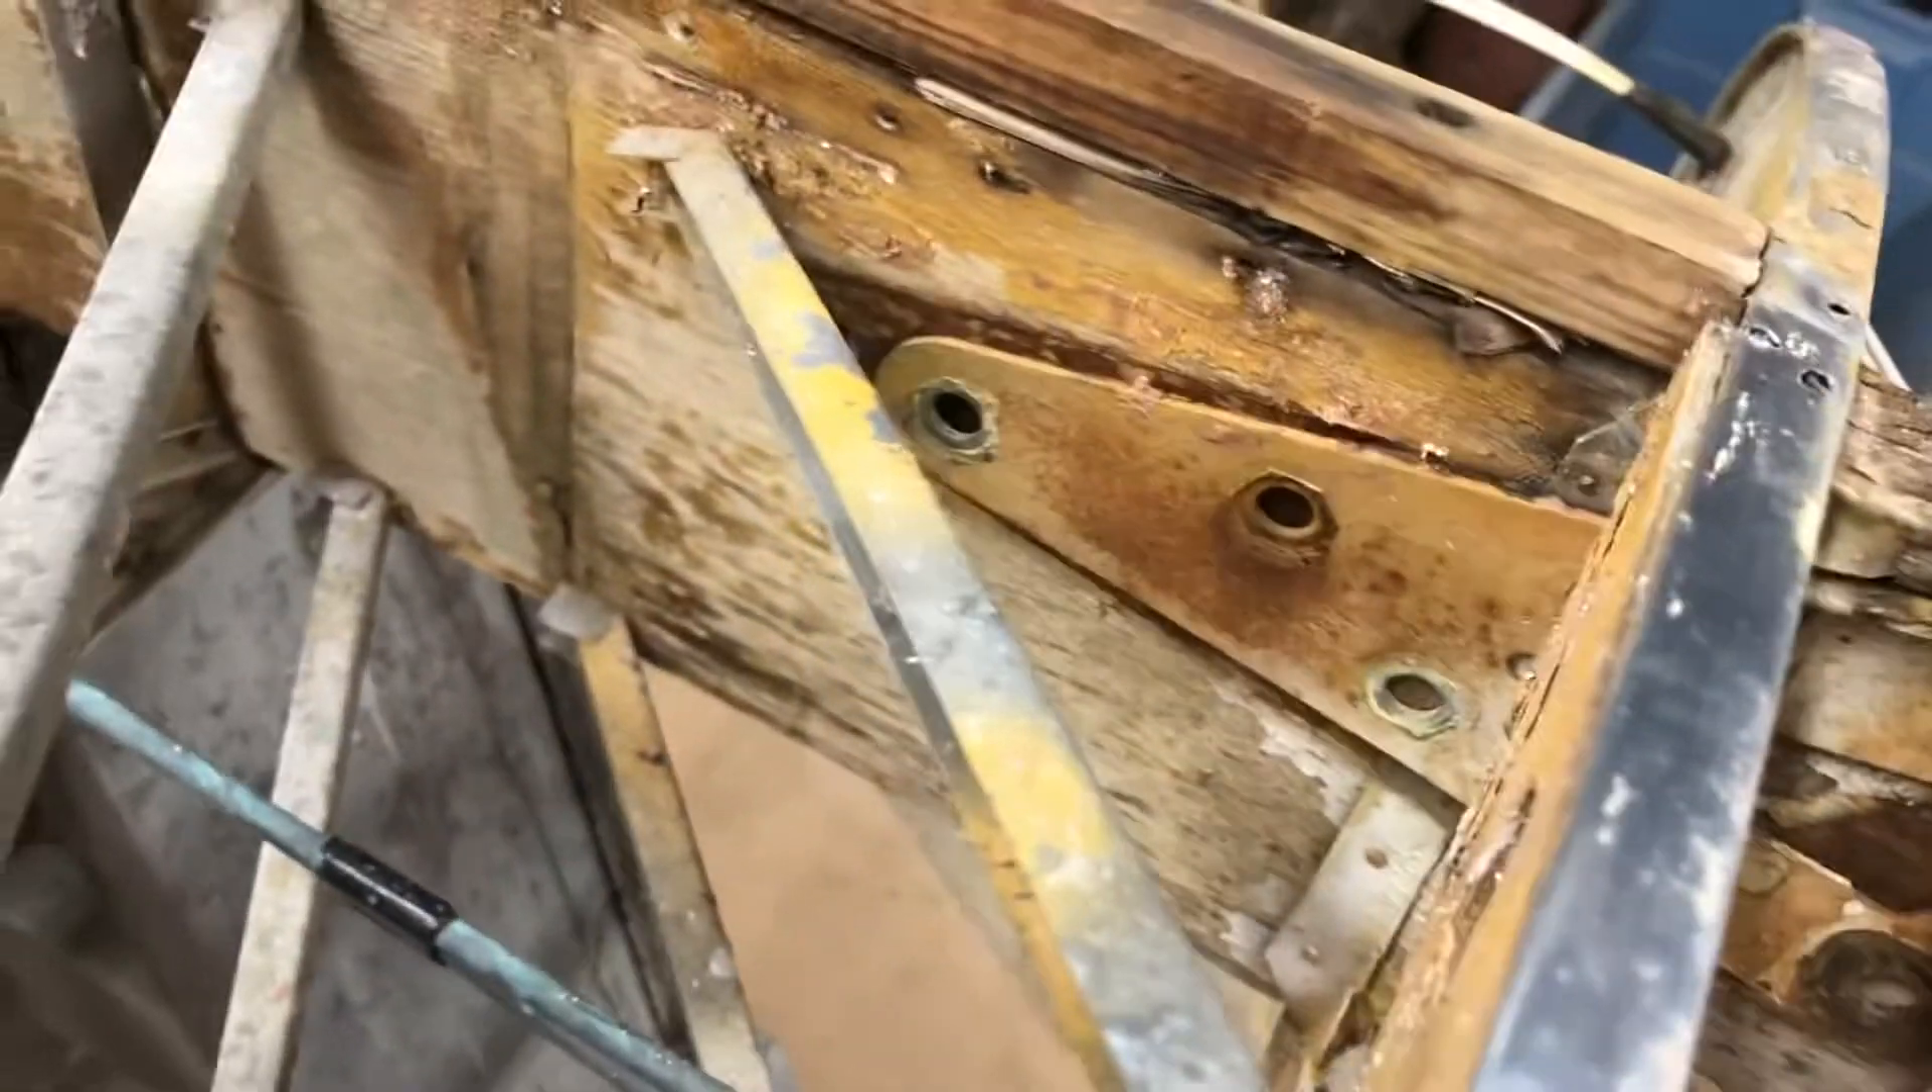So, today's the day where, so I've removed all the bolts.